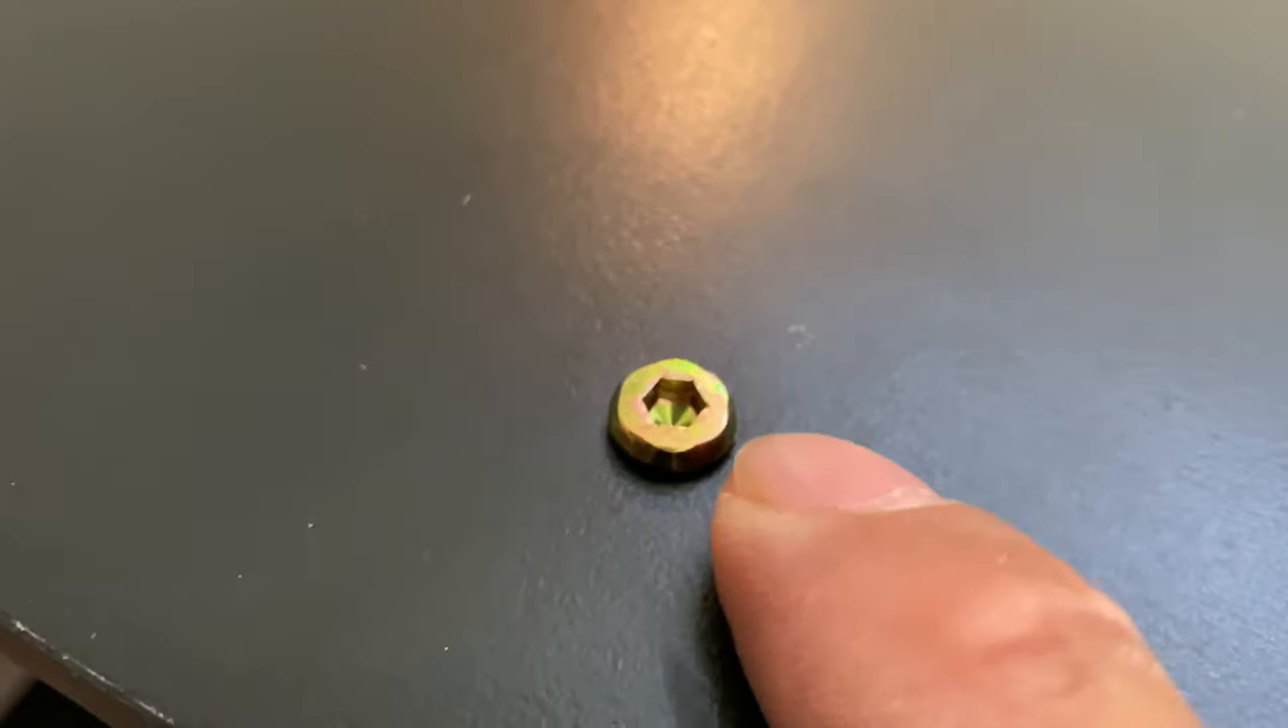Now, um, as I put this together, I do want to show you that these screws aren't really countersunk. So they do stick up there a little bit.